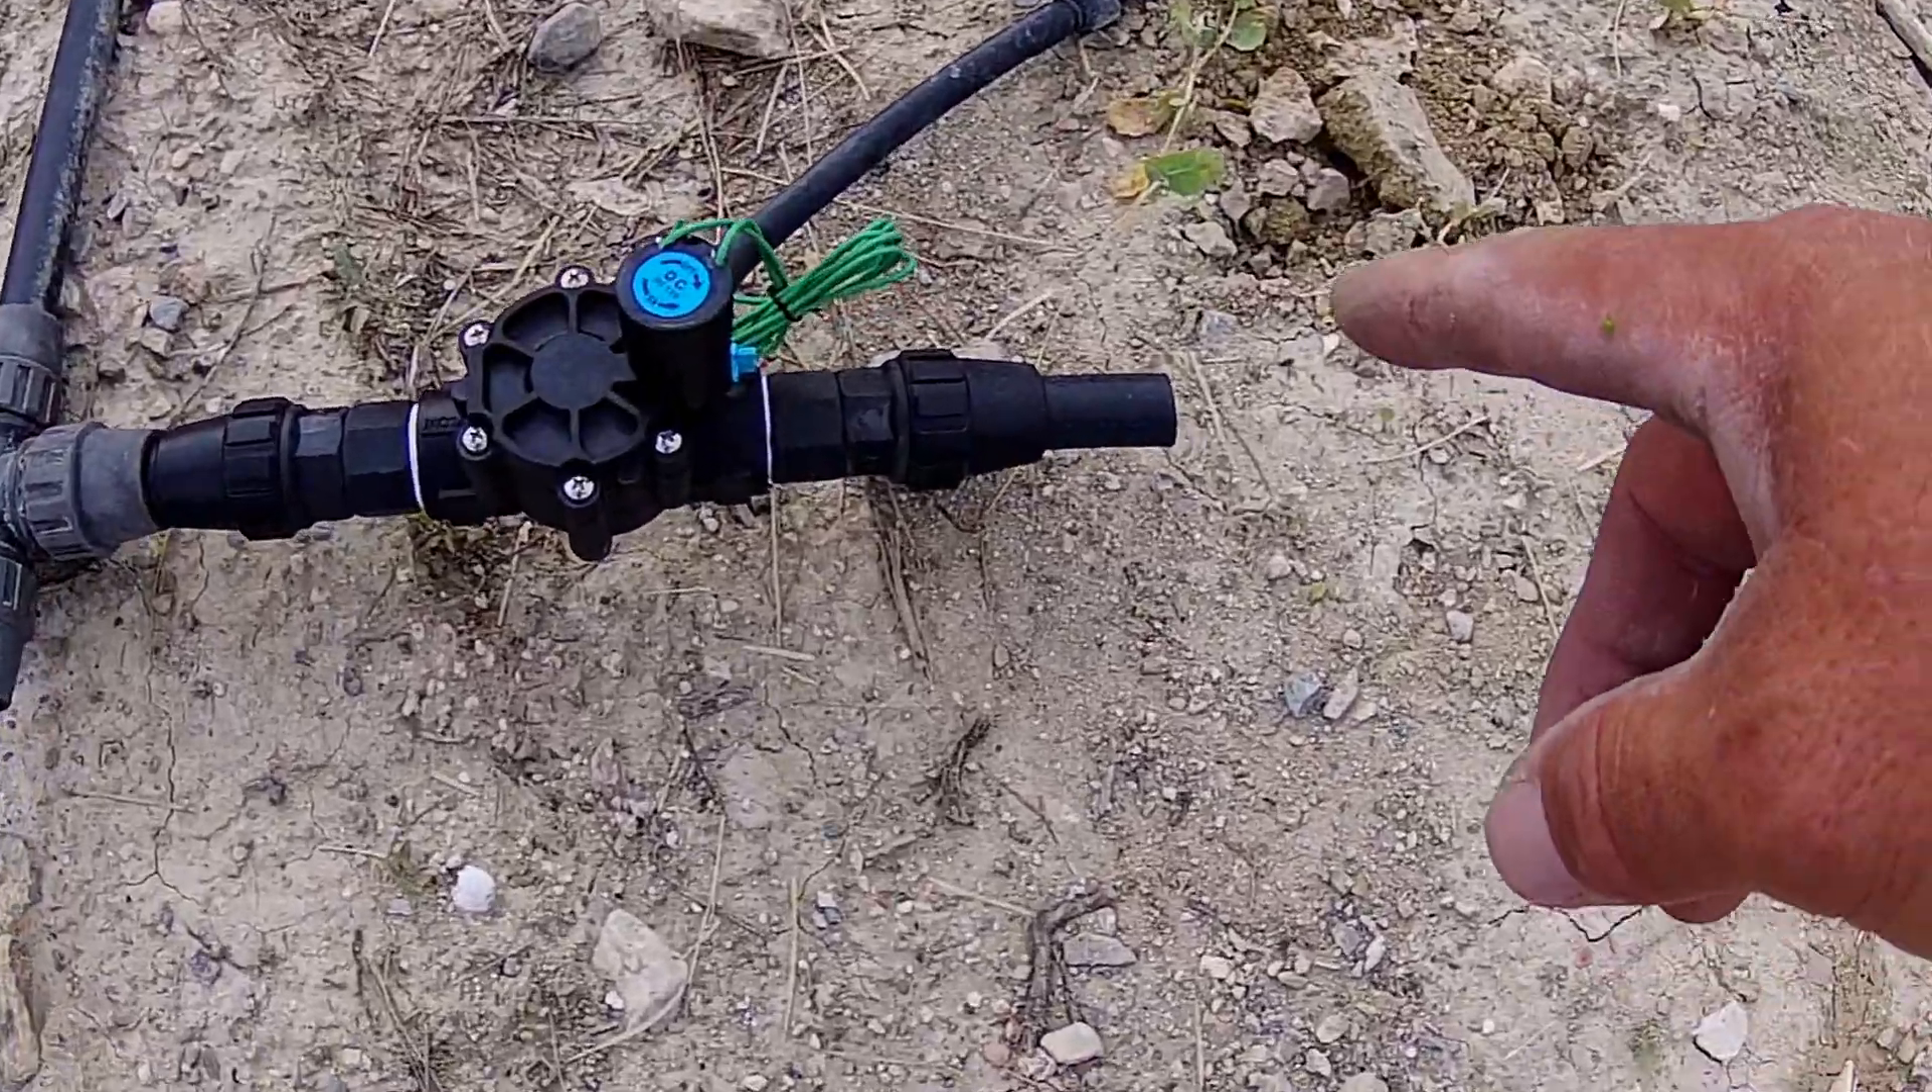We've got our first valve fitted our first electronic valve so we've just got the wires to connect up to that.